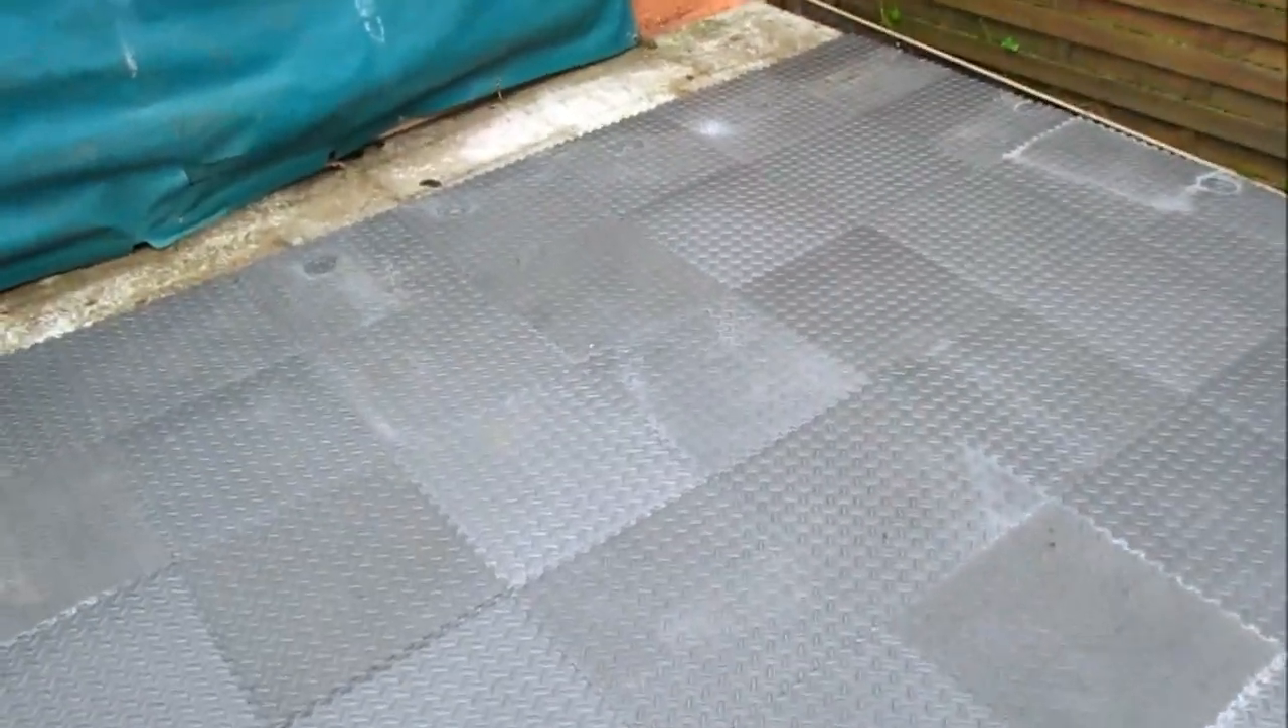Bon eh bien voilà les dalles sont en place.